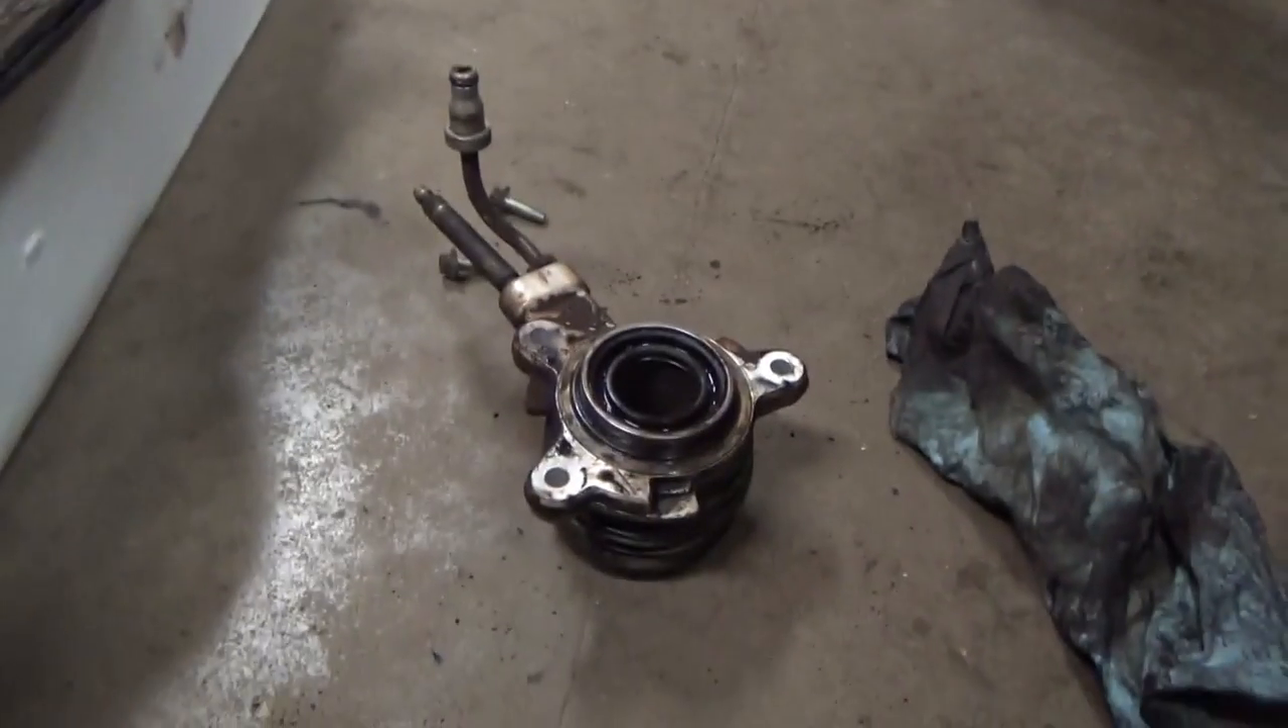So, I got the old slave cylinder off, off of the transmission.